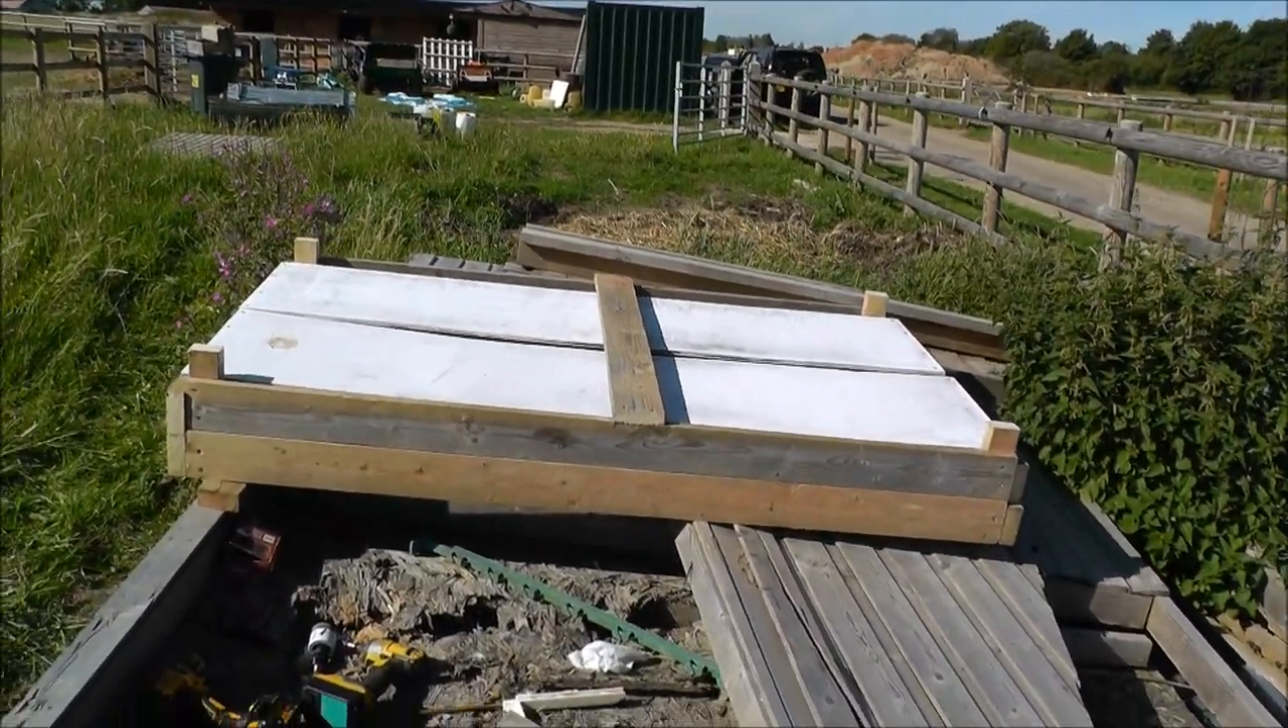Right then, bottom panels are on. I've put a centre piece in the middle just to keep it all up right.